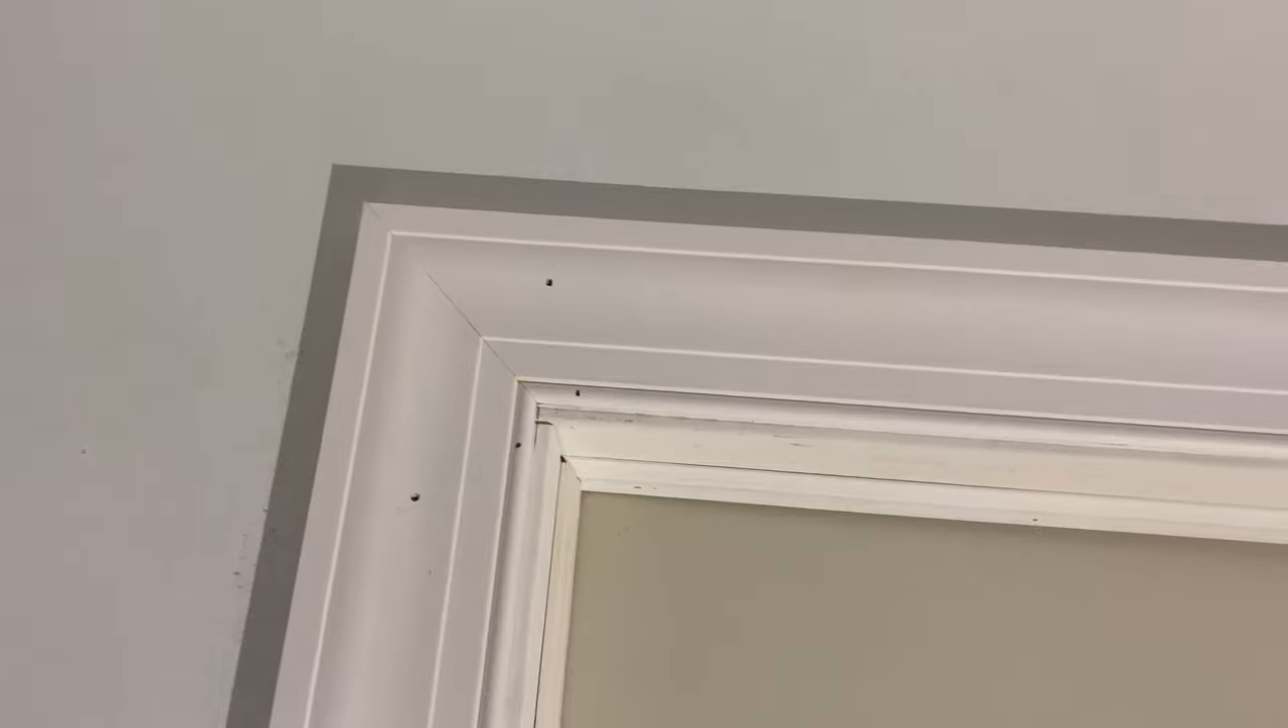Now all the trim is nailed off the miters are perfect boom boom all the way down.